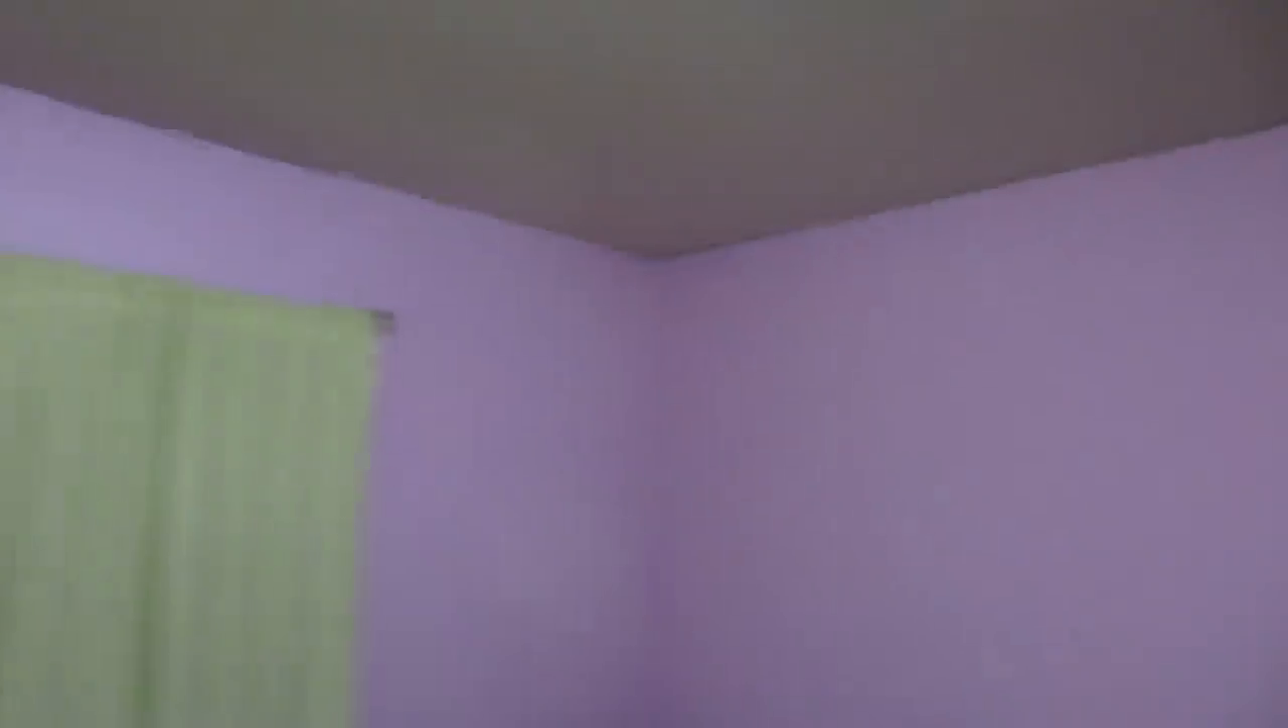And you can see on the corner, on the ceiling, we will be putting some molding up. Just not yet.